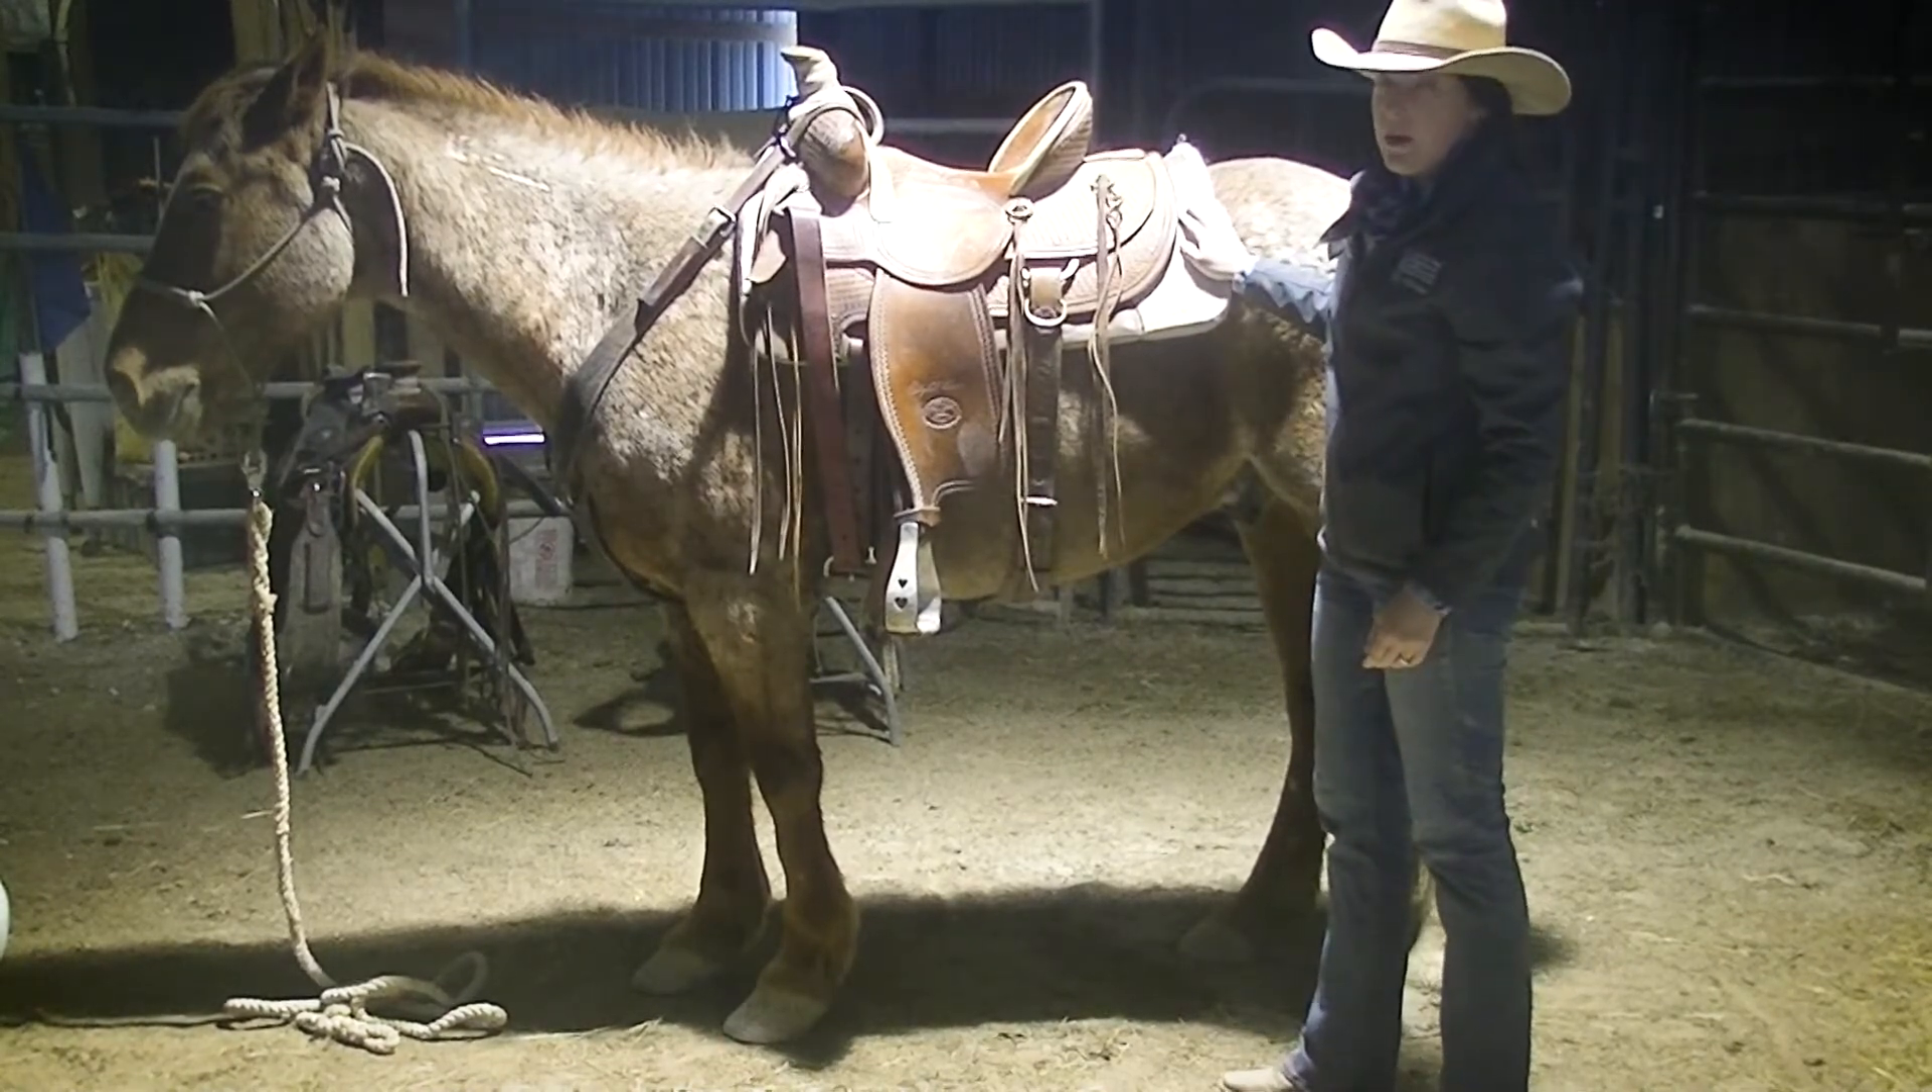So this saddle pad is actually a little bit too big for this saddle.